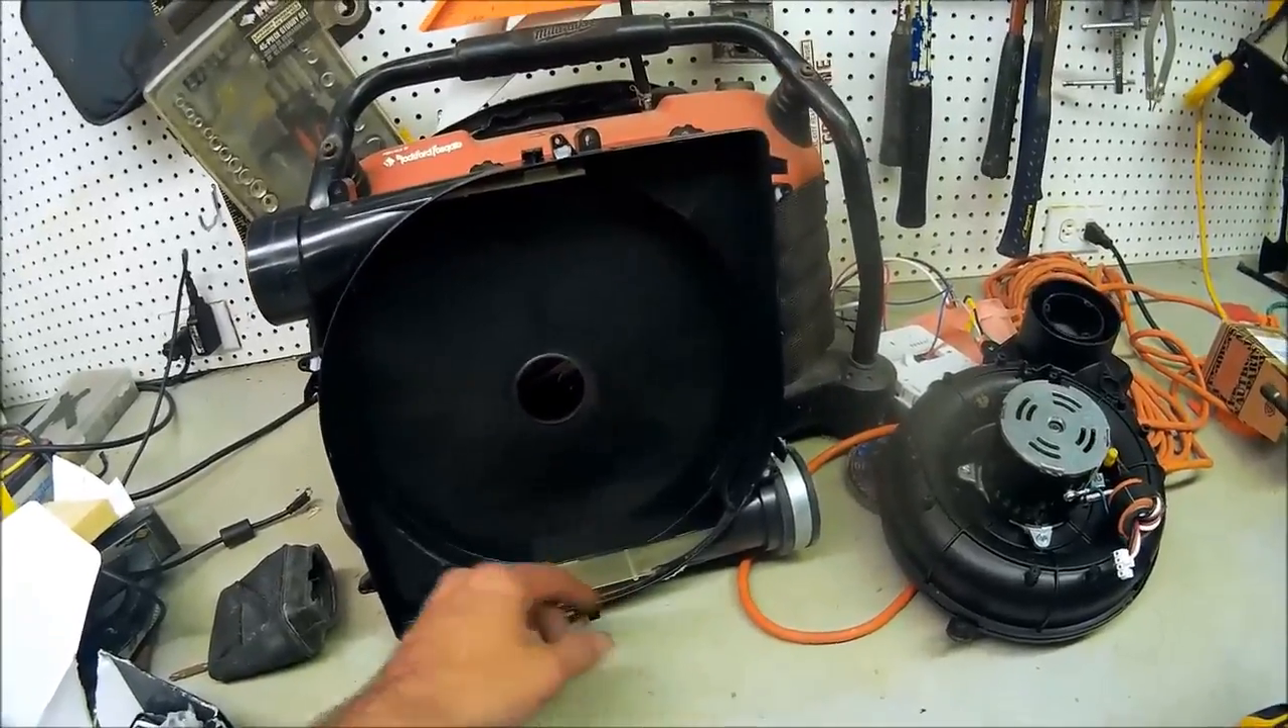All right I do have the motor off and the fan and what I was talking about condensate removal these little channels in here.